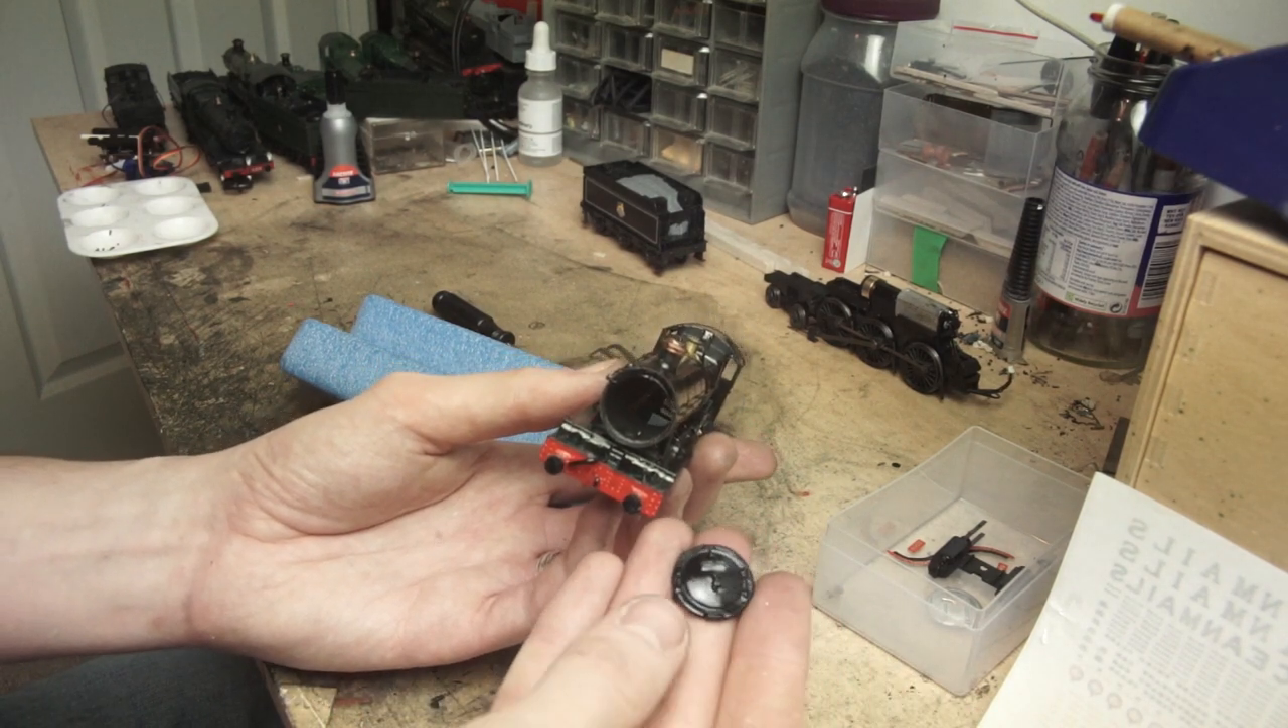On the body I popped the smokebox door off and I didn't attach the new one yet I'll do that later.